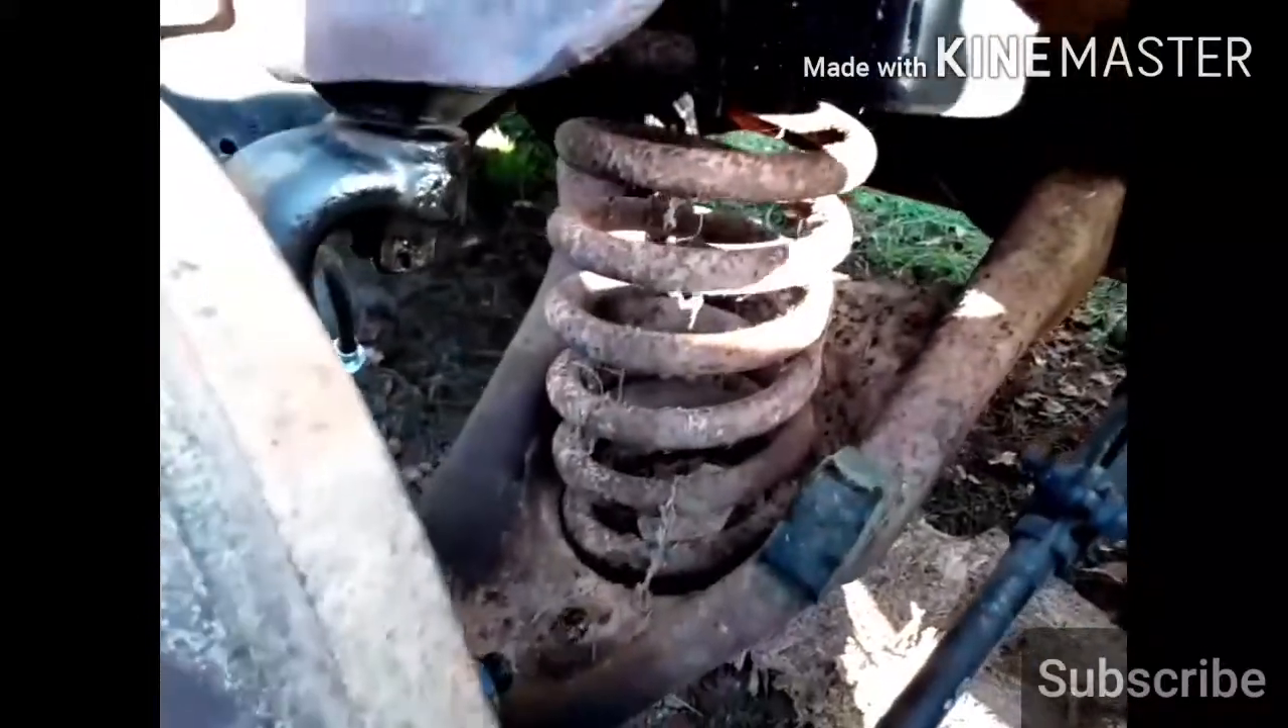I got the spring in now.